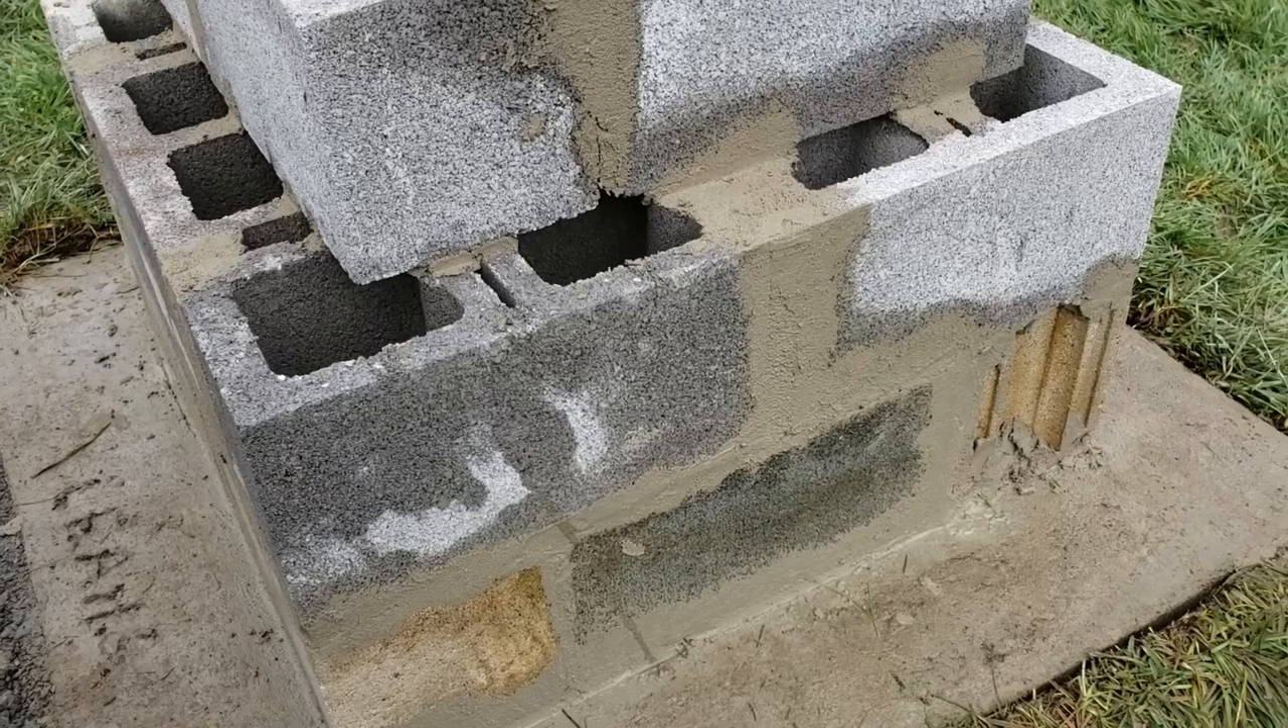I was able to put three blocks, layers of blocks. And how I did that was I cemented them together, as you can see.